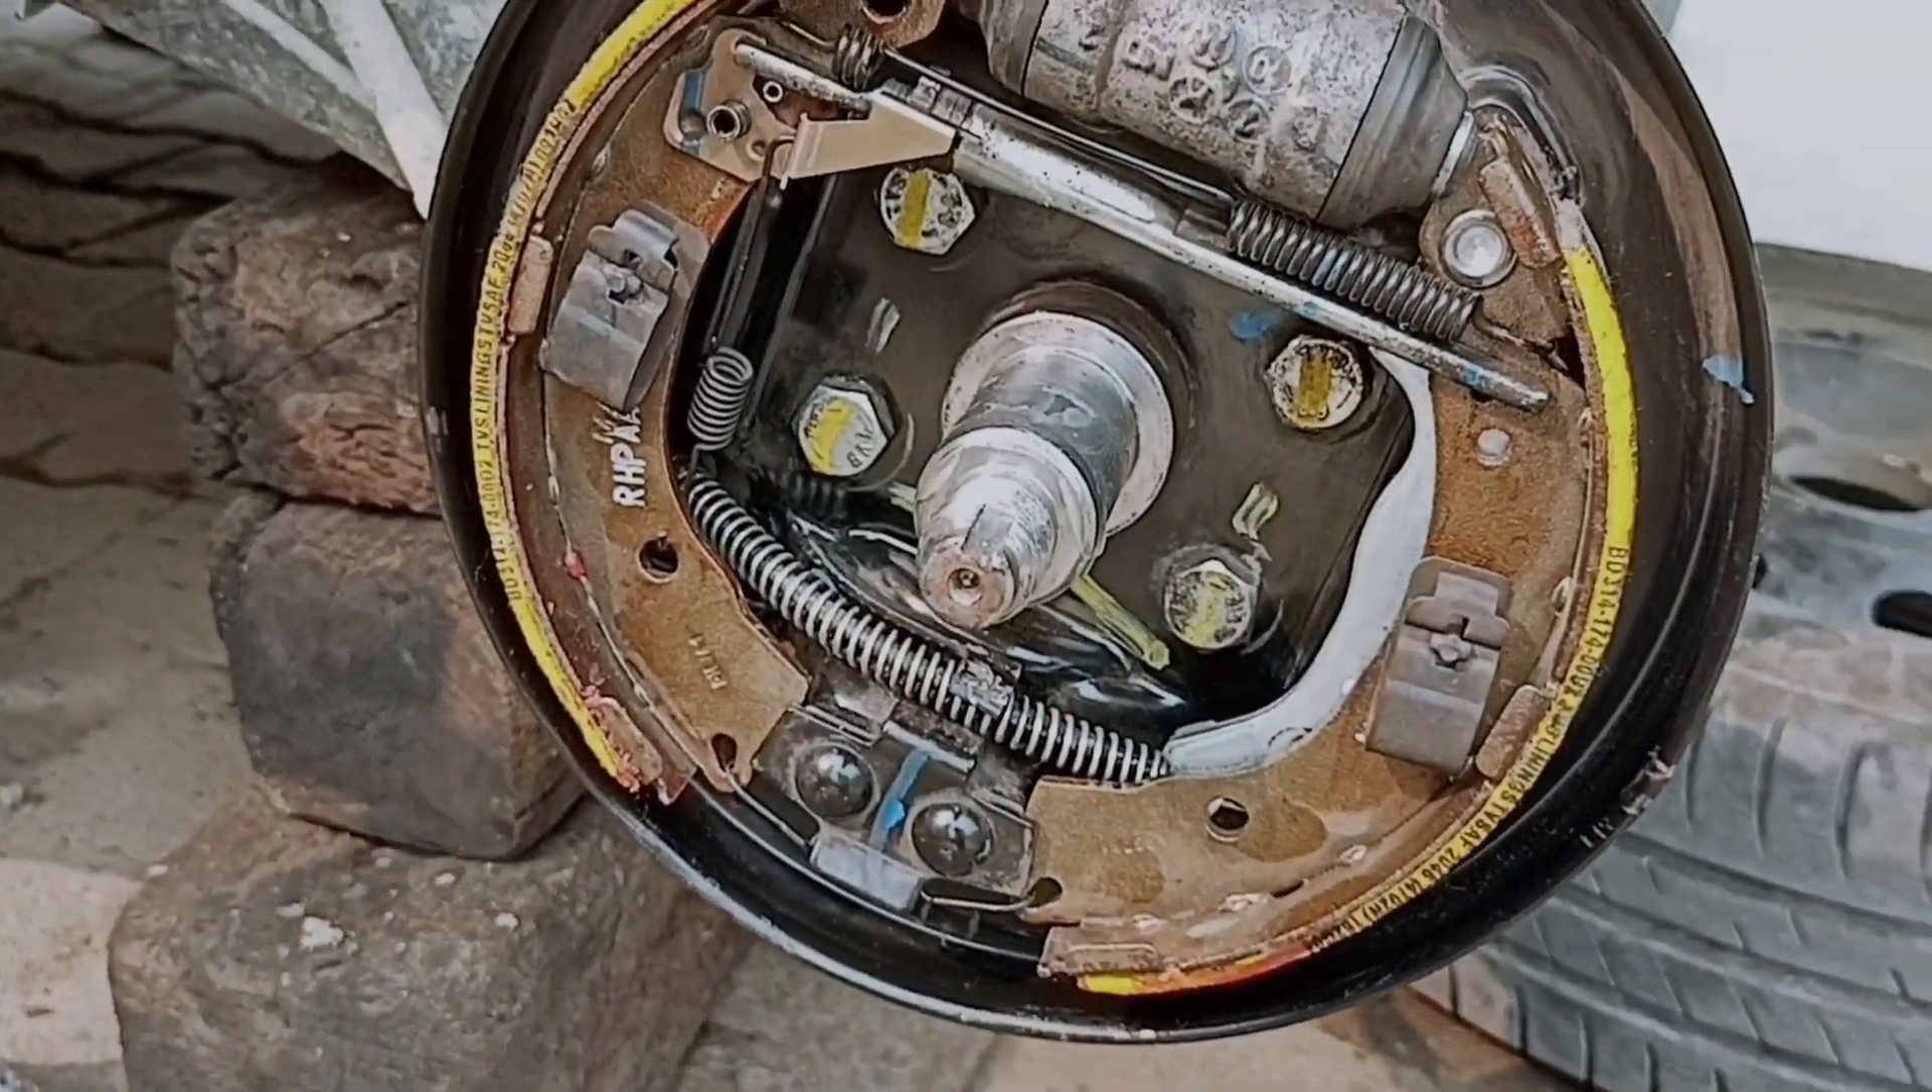यह नए वाले जो brake shoe हमने मंगाये थे दोस्तों वो हमने लगवा दिया है।